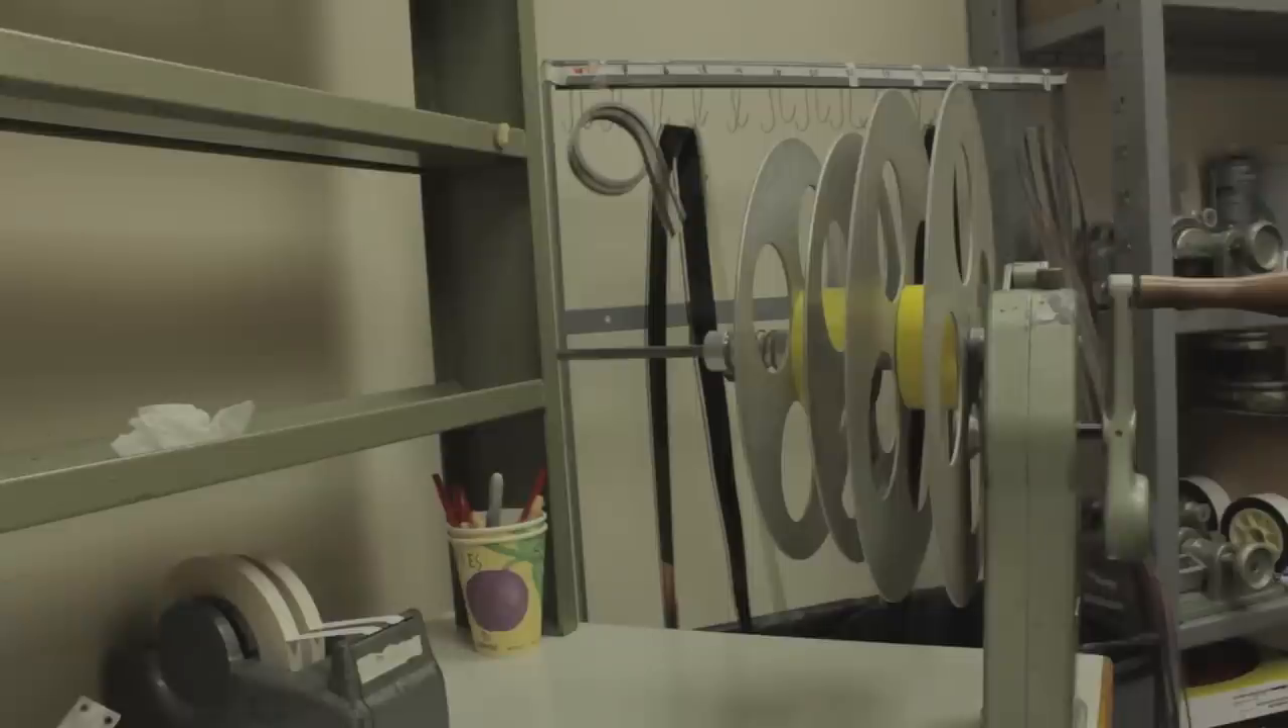So as you can see, I mounted the two split reels on the other rewind with the two 3-inch cores.